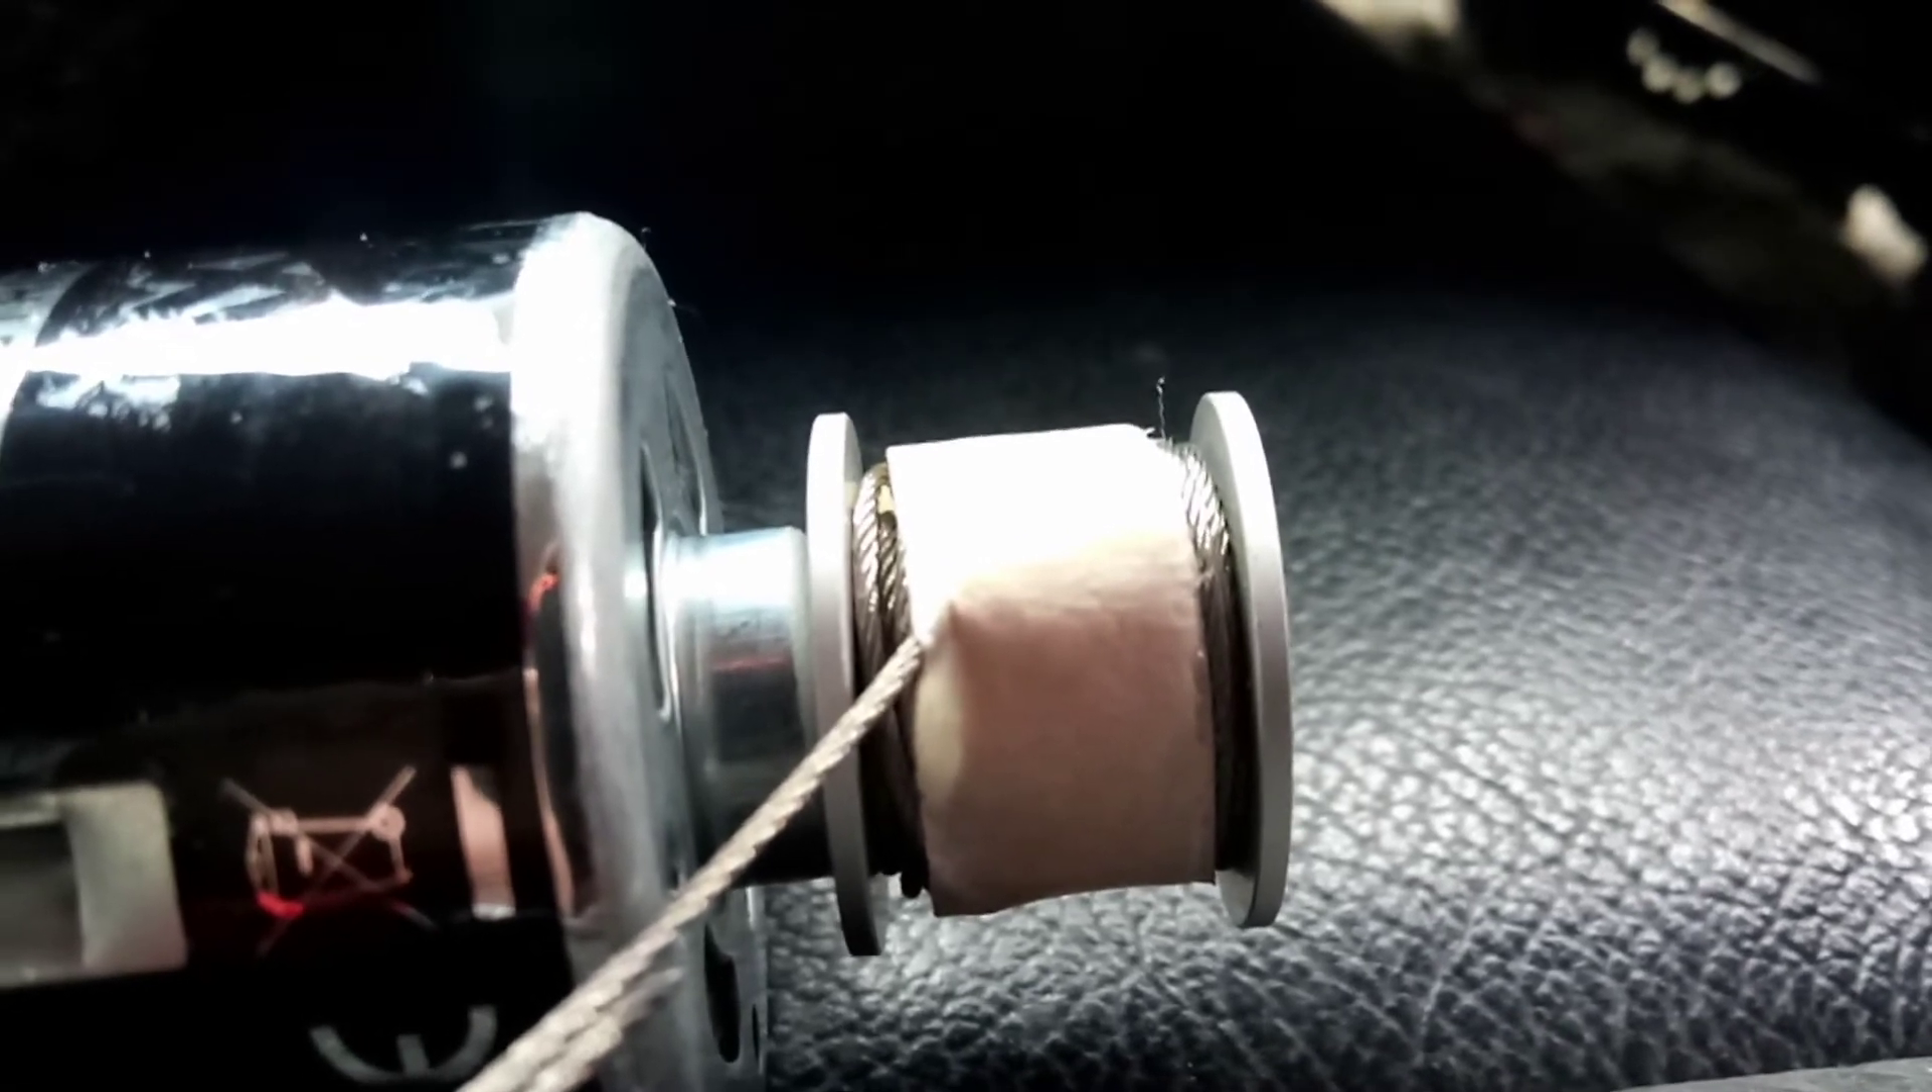So as you can see center screen i've got the cable all the way wrapped around the uh cable pulley on the uh what is becoming the winch motor.